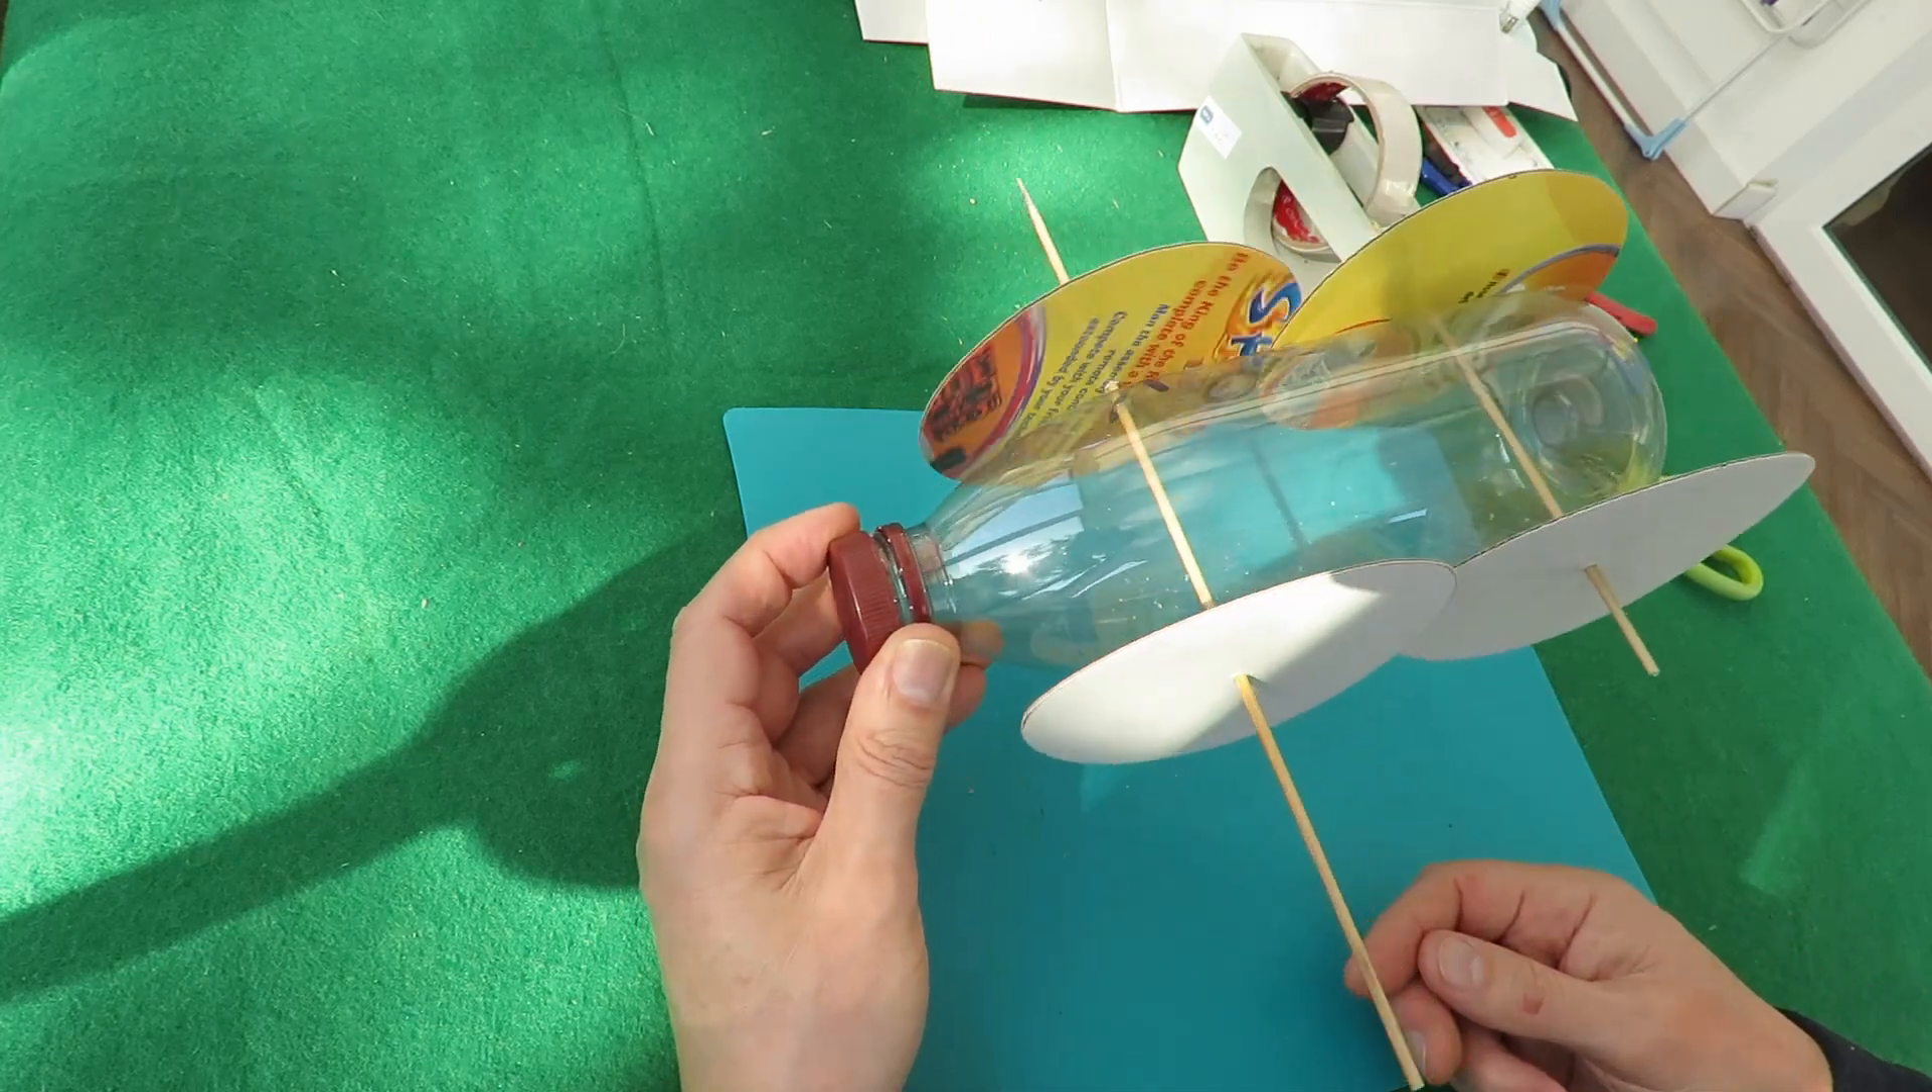One basic thing wrong with it is the wheels are too big for the space that I put the axles.